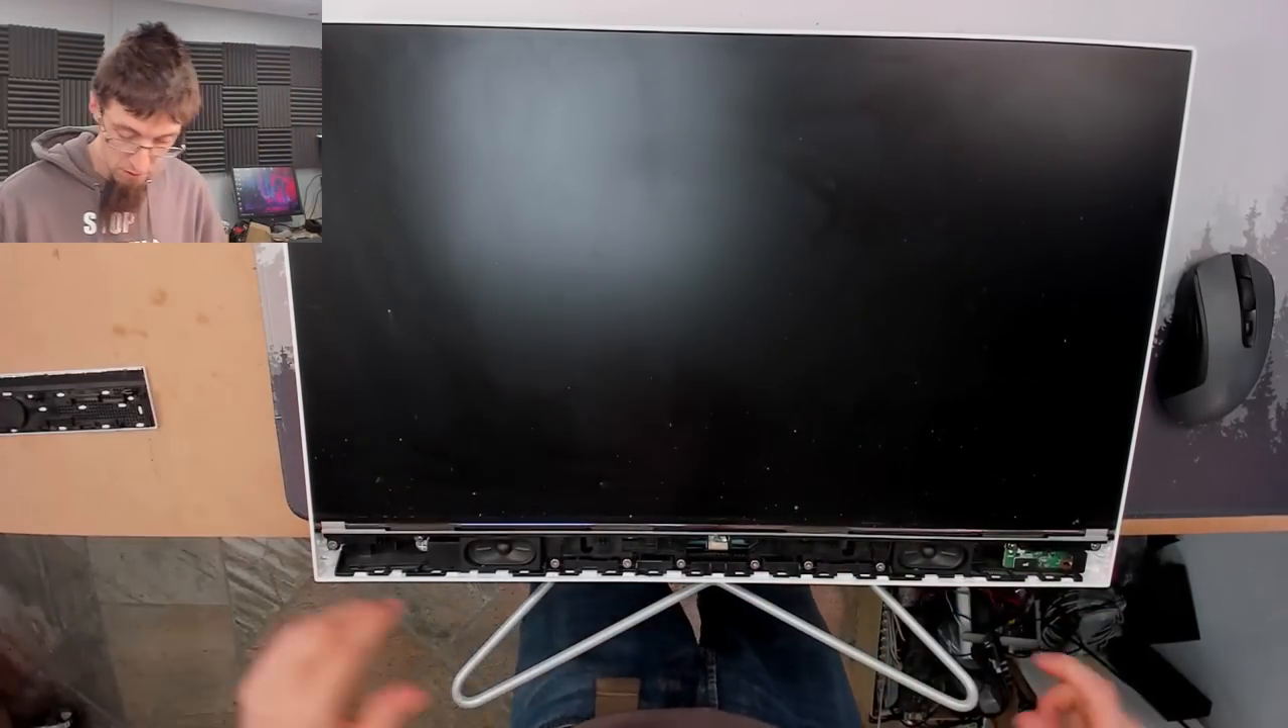Chin bar removed. Now we're getting somewhere. So, that's revealed the speakers.